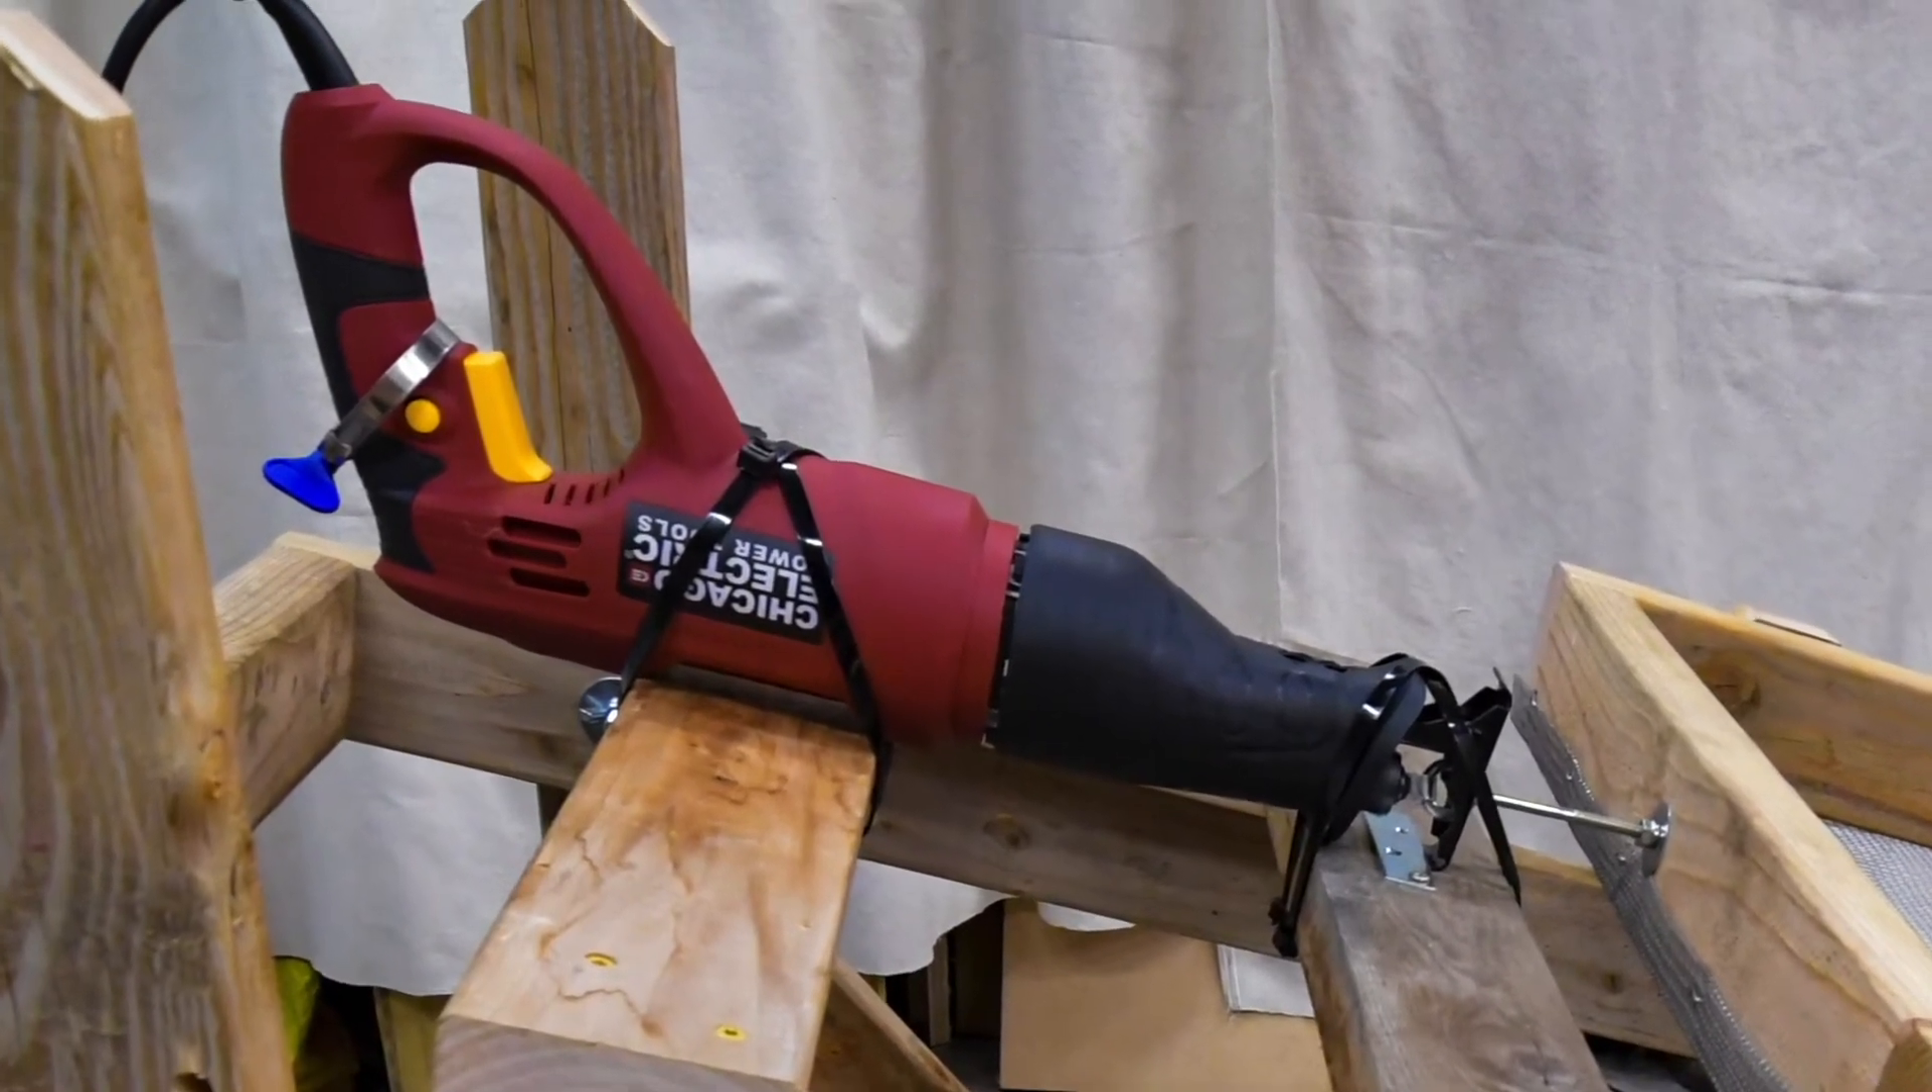It's best to brace the finished assembly since wood isn't always perfectly straight and might not be perfectly square when assembled. Finally, the saw is mounted to its support.